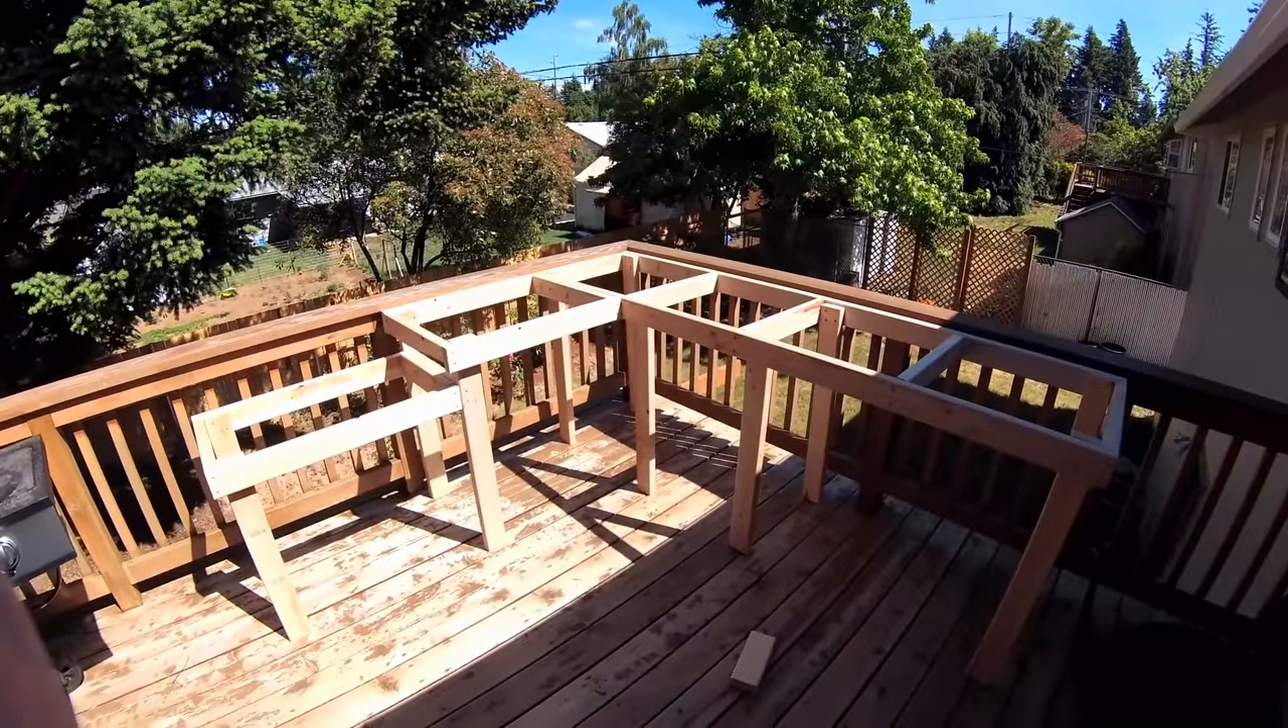All right well there it is we got the section for the barbecue all framed out and it's starting to come together.